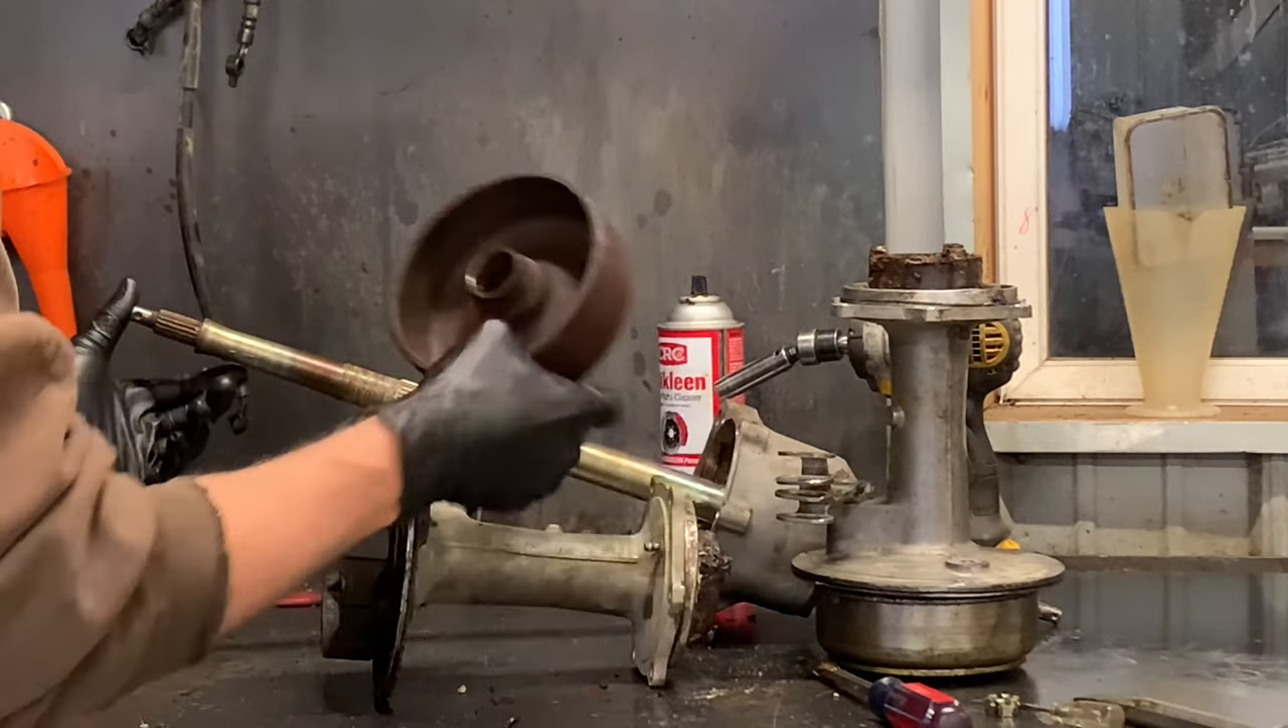Then finally, after a lot of work, I was able to get our drum off in here.